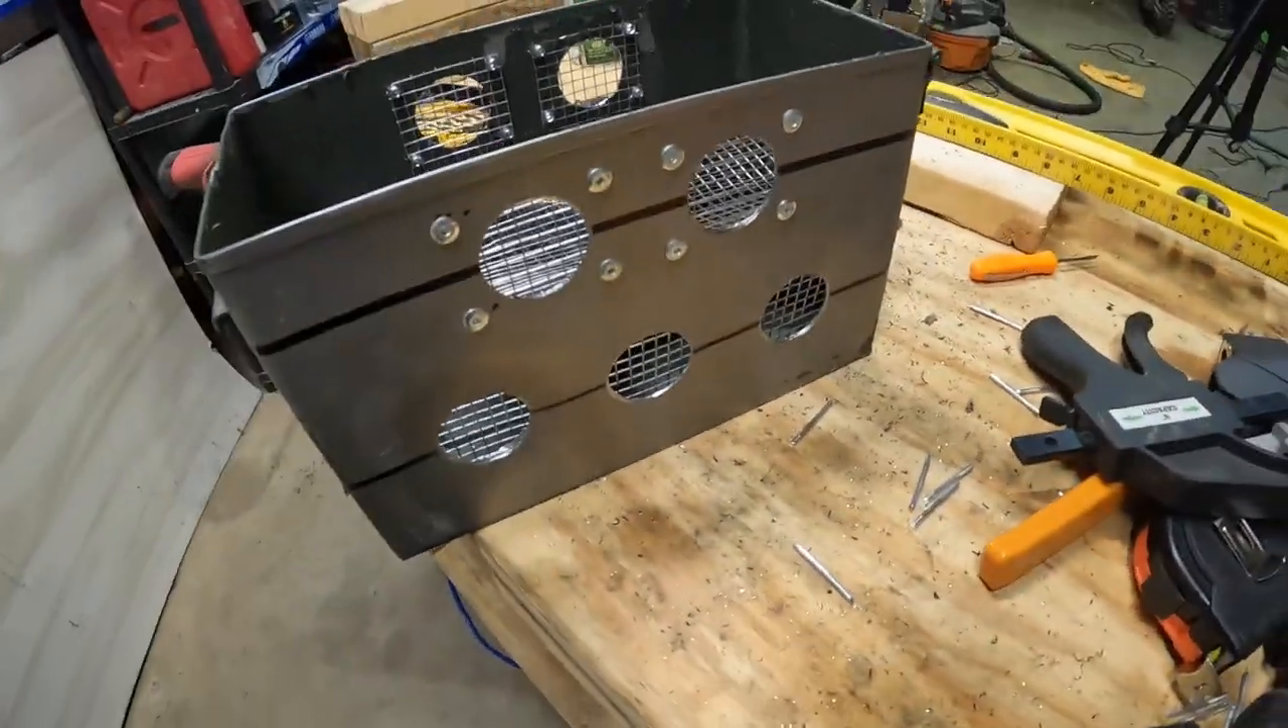The mesh is in there. That's done.